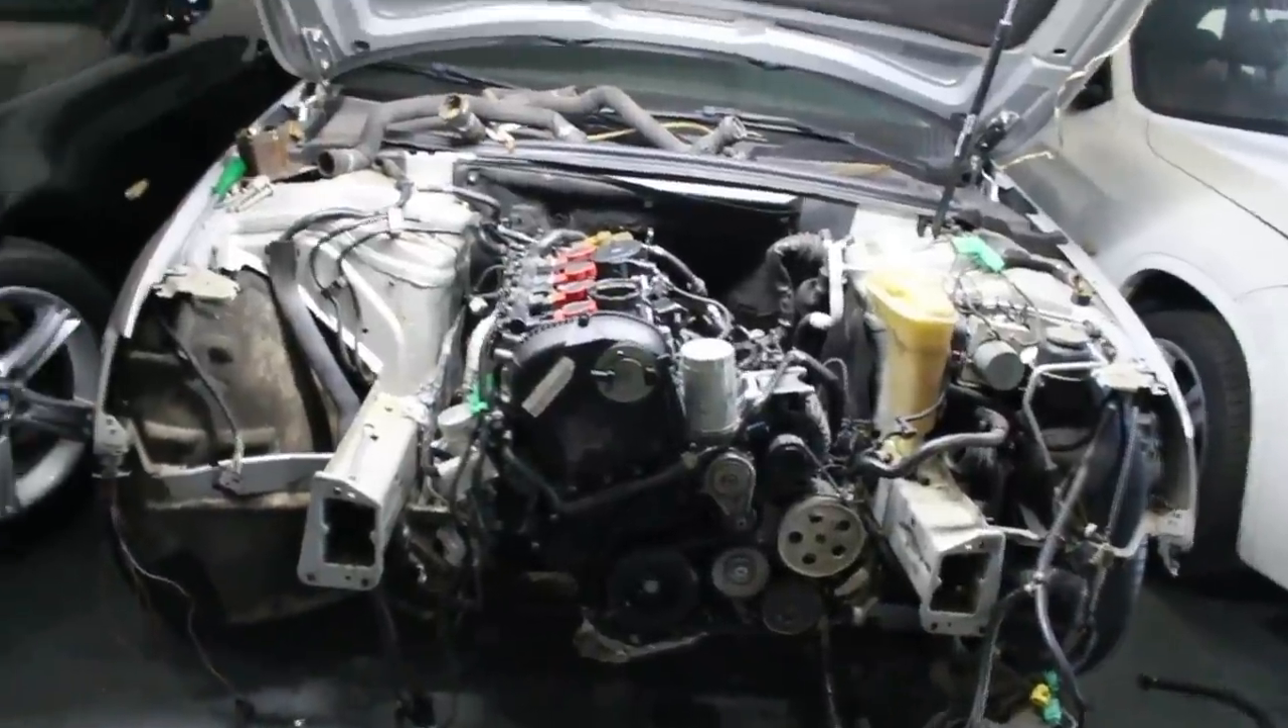O motor tá instalado Agora a função é Ligar toda a fiação Todas as mangueiras.